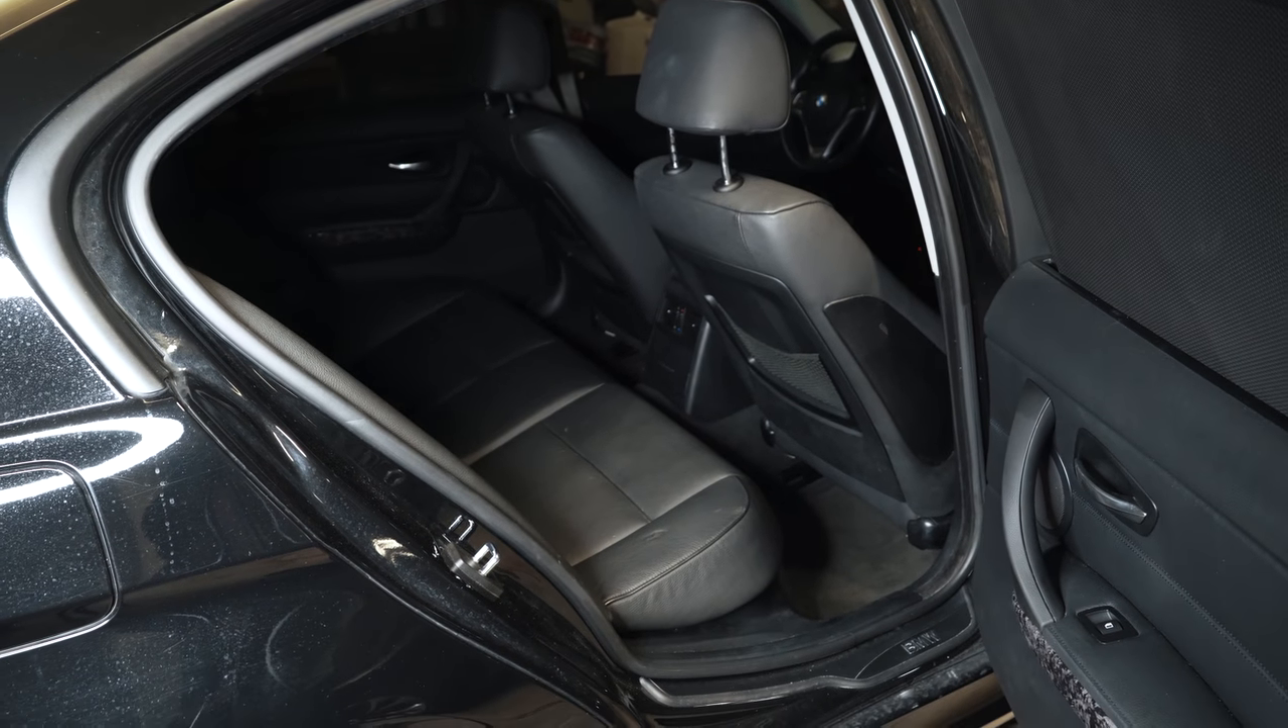Back seats all back together now I'm gonna give it a start.